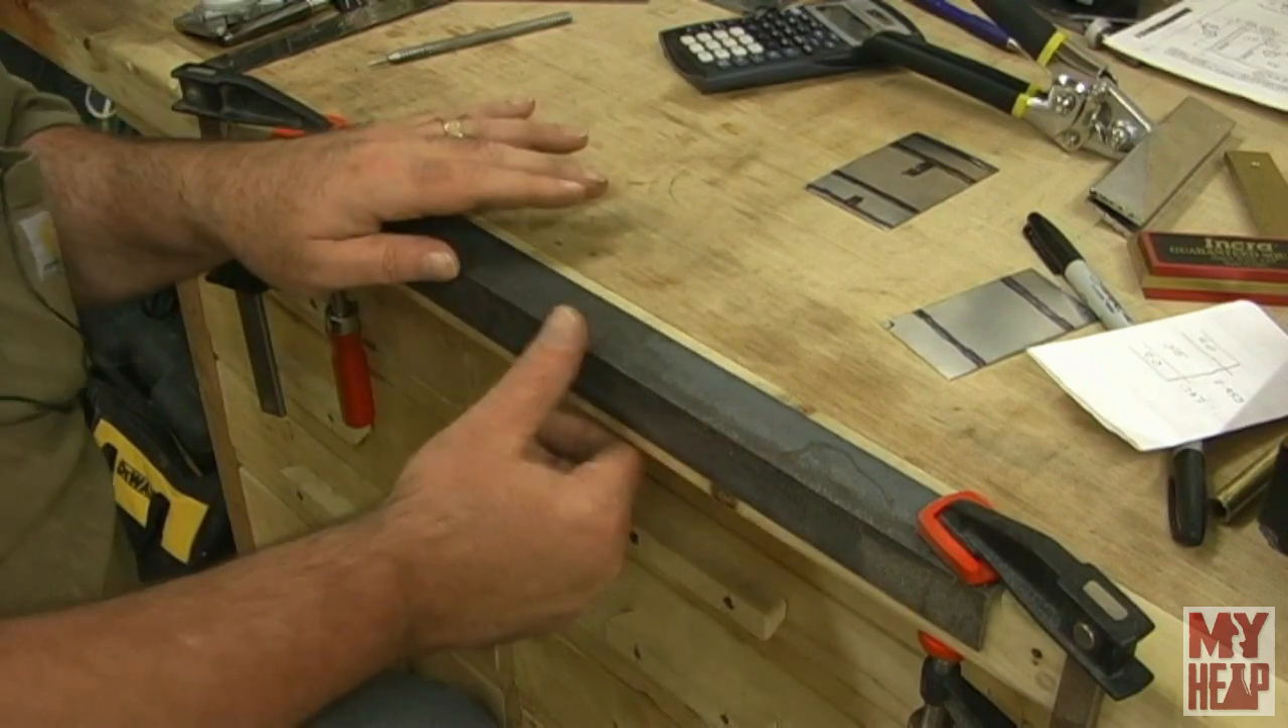Okay so I've clamped a piece of angle iron here on the front of the bench give me a hard stop to bump these pliers up against when I go to to bend.